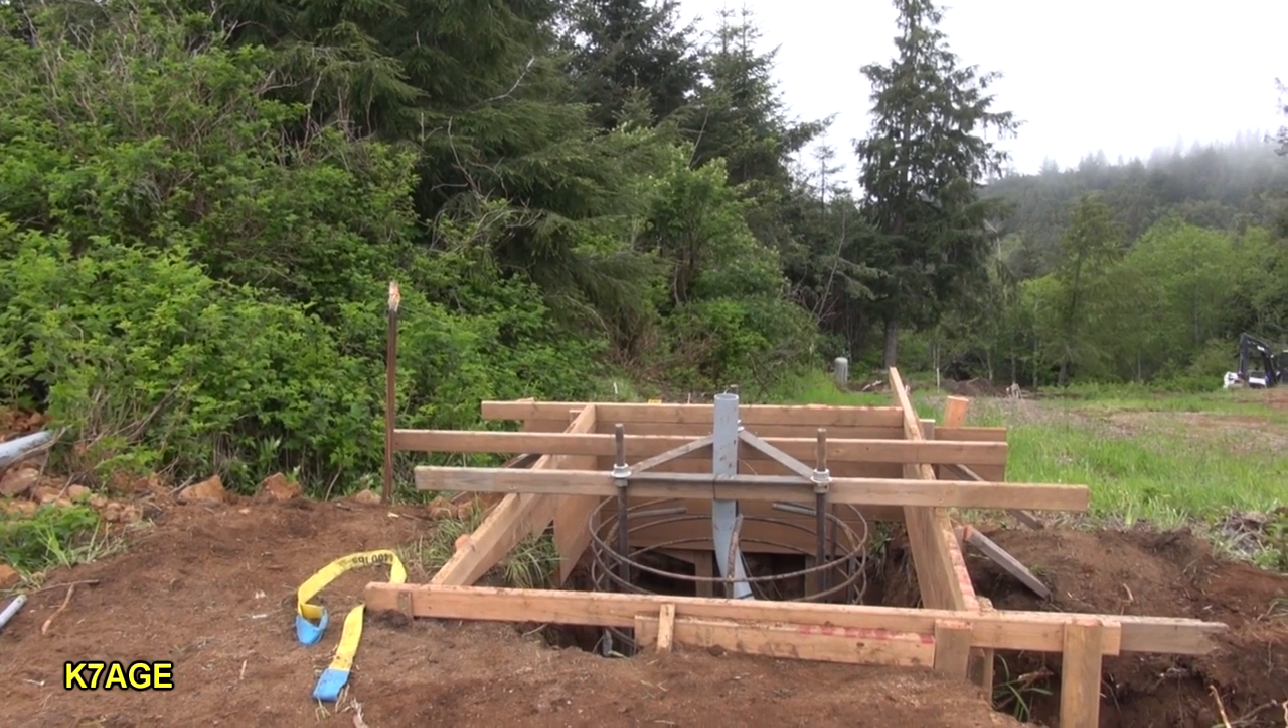Well, we got the tower base all in. The conduit brought up in the center.